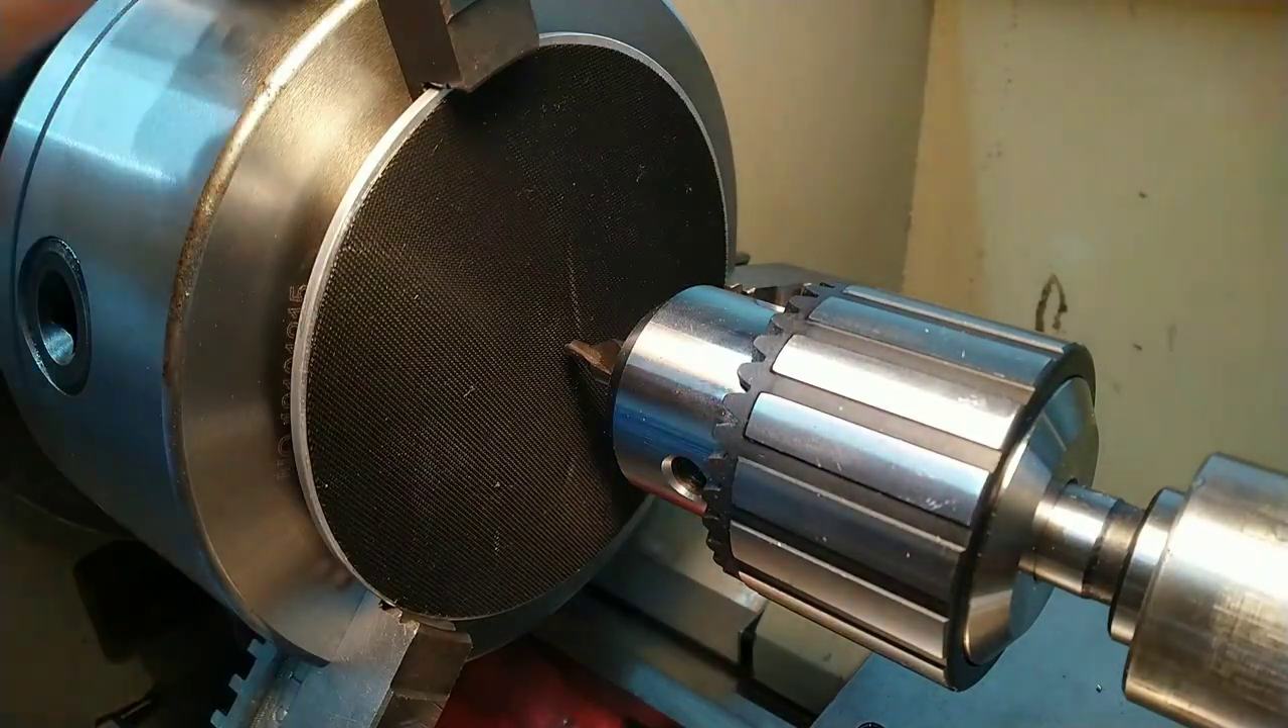Right, so we've got the rotating disc off the motor in the, uh, in the chuck now. And, uh, I've got the external jaws on.